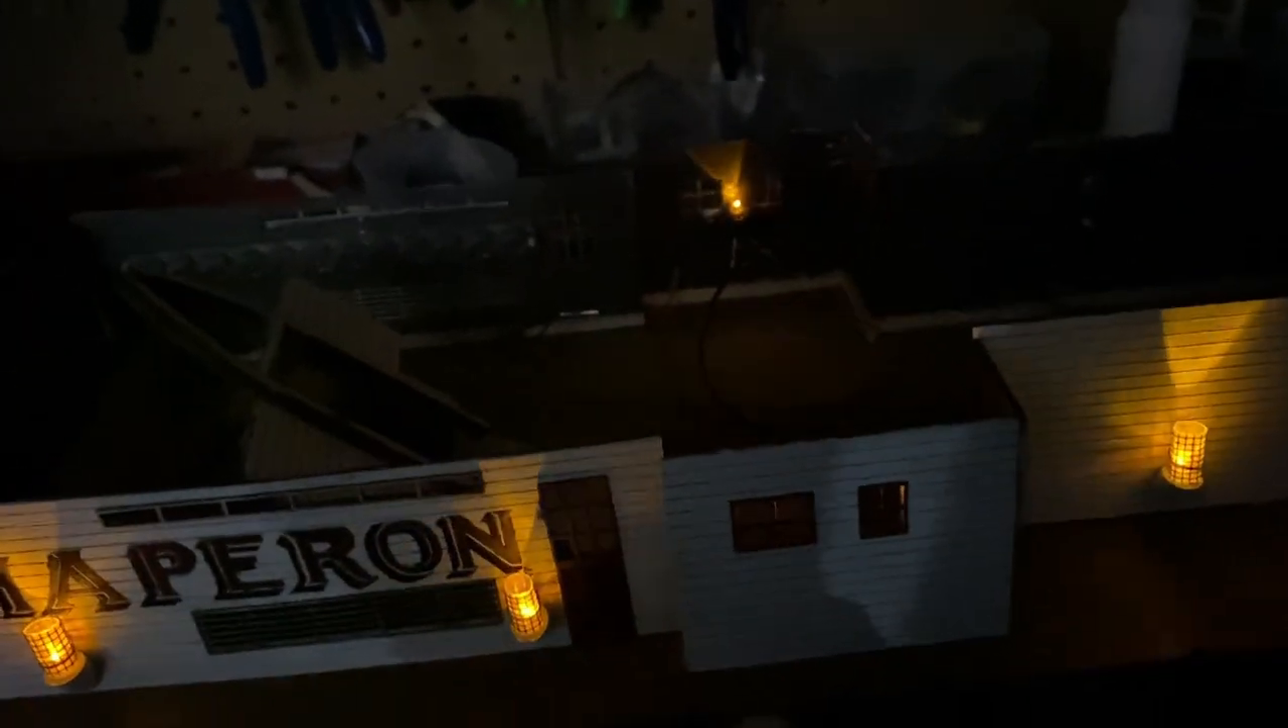I've hooked up the lanterns on the lower deck.